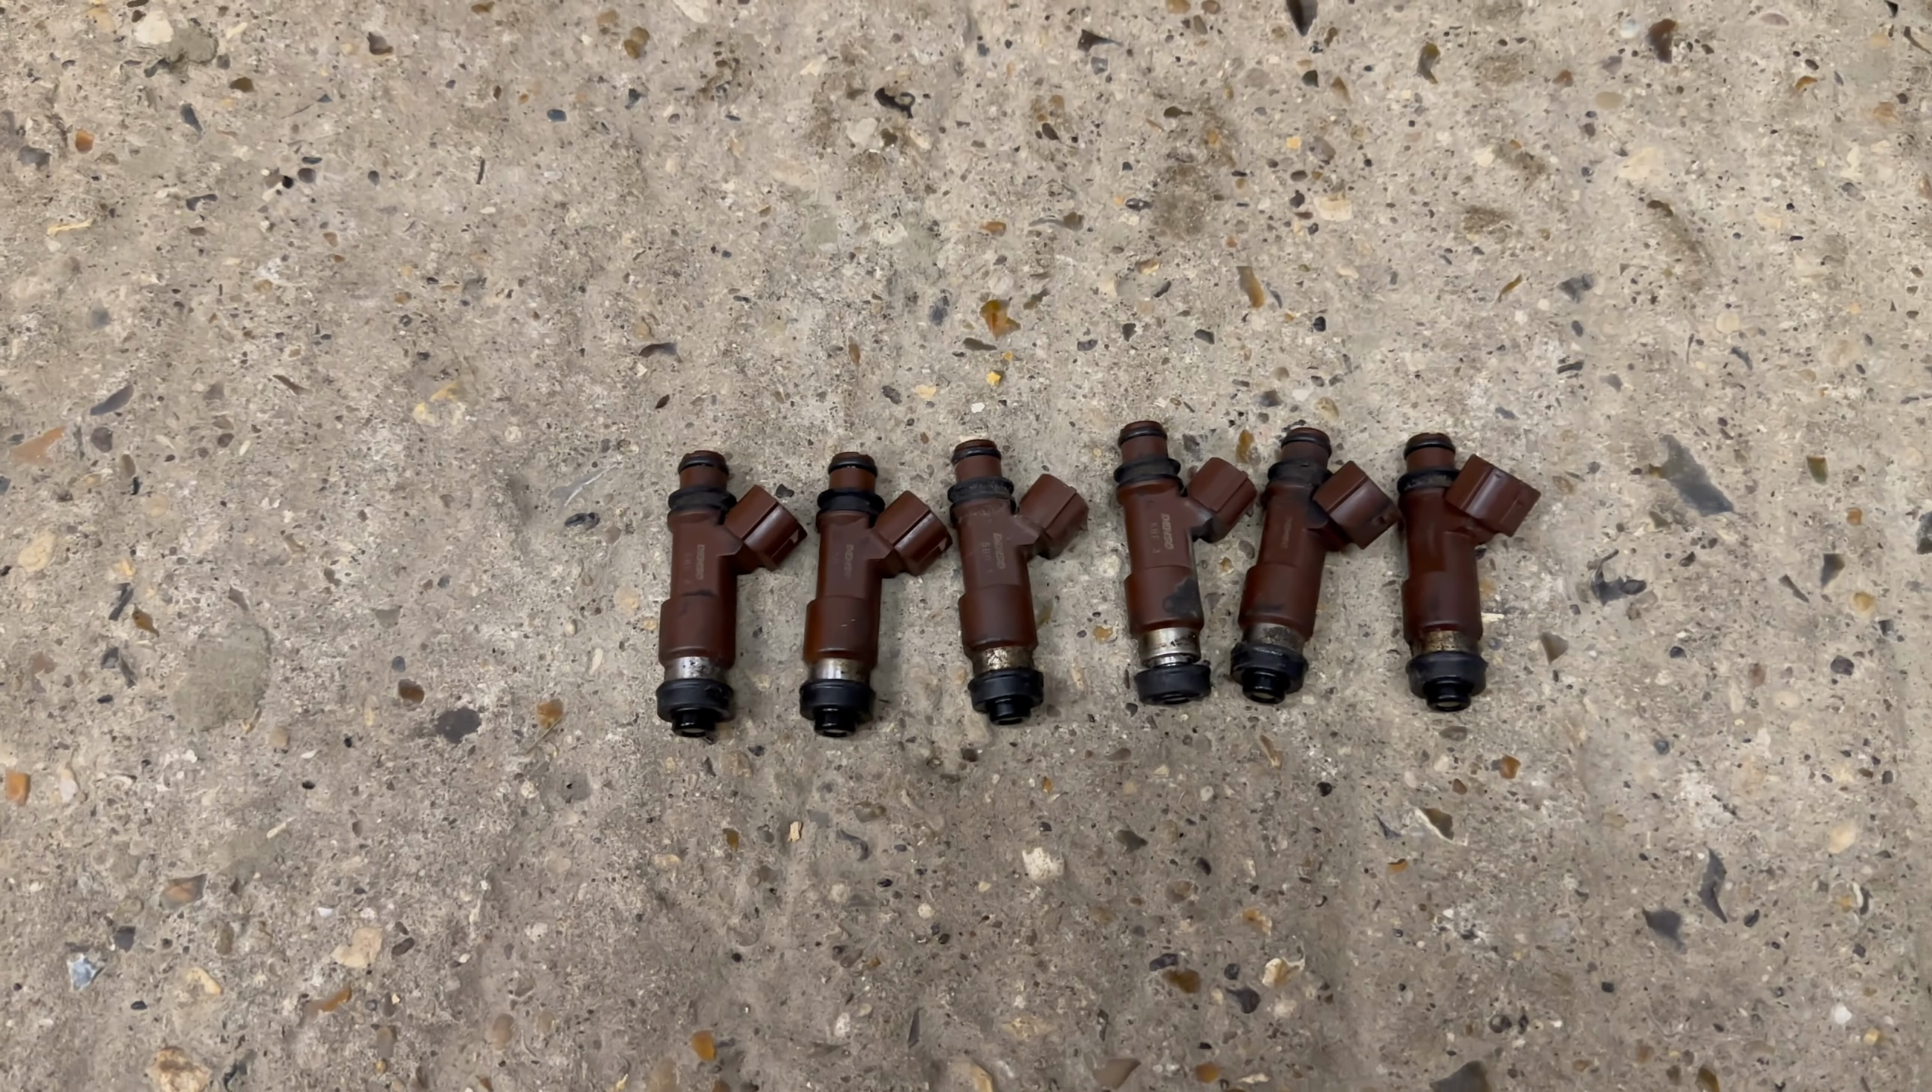Okay so I already have all six injectors removed from the engine as part of the last video that we did on this engine and the first thing we need to do is remove the little filters.